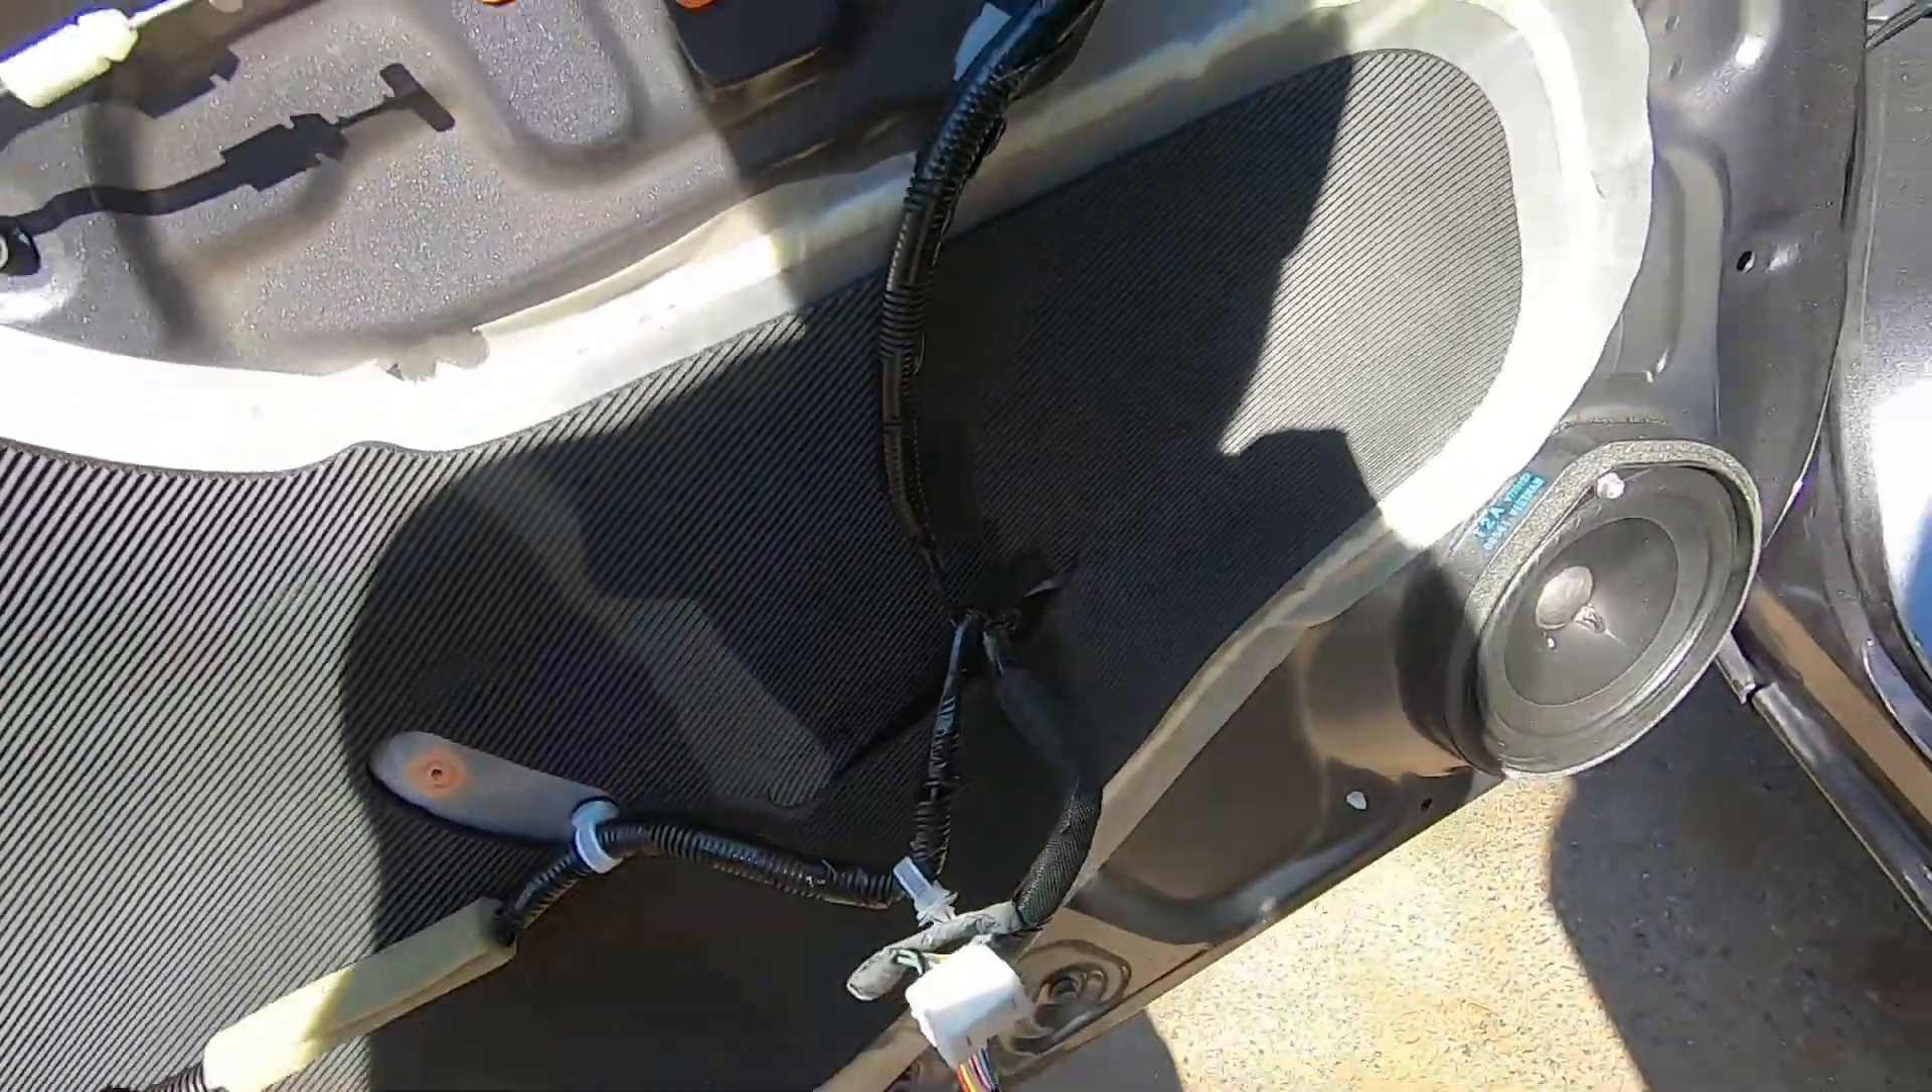So we have the panel off.